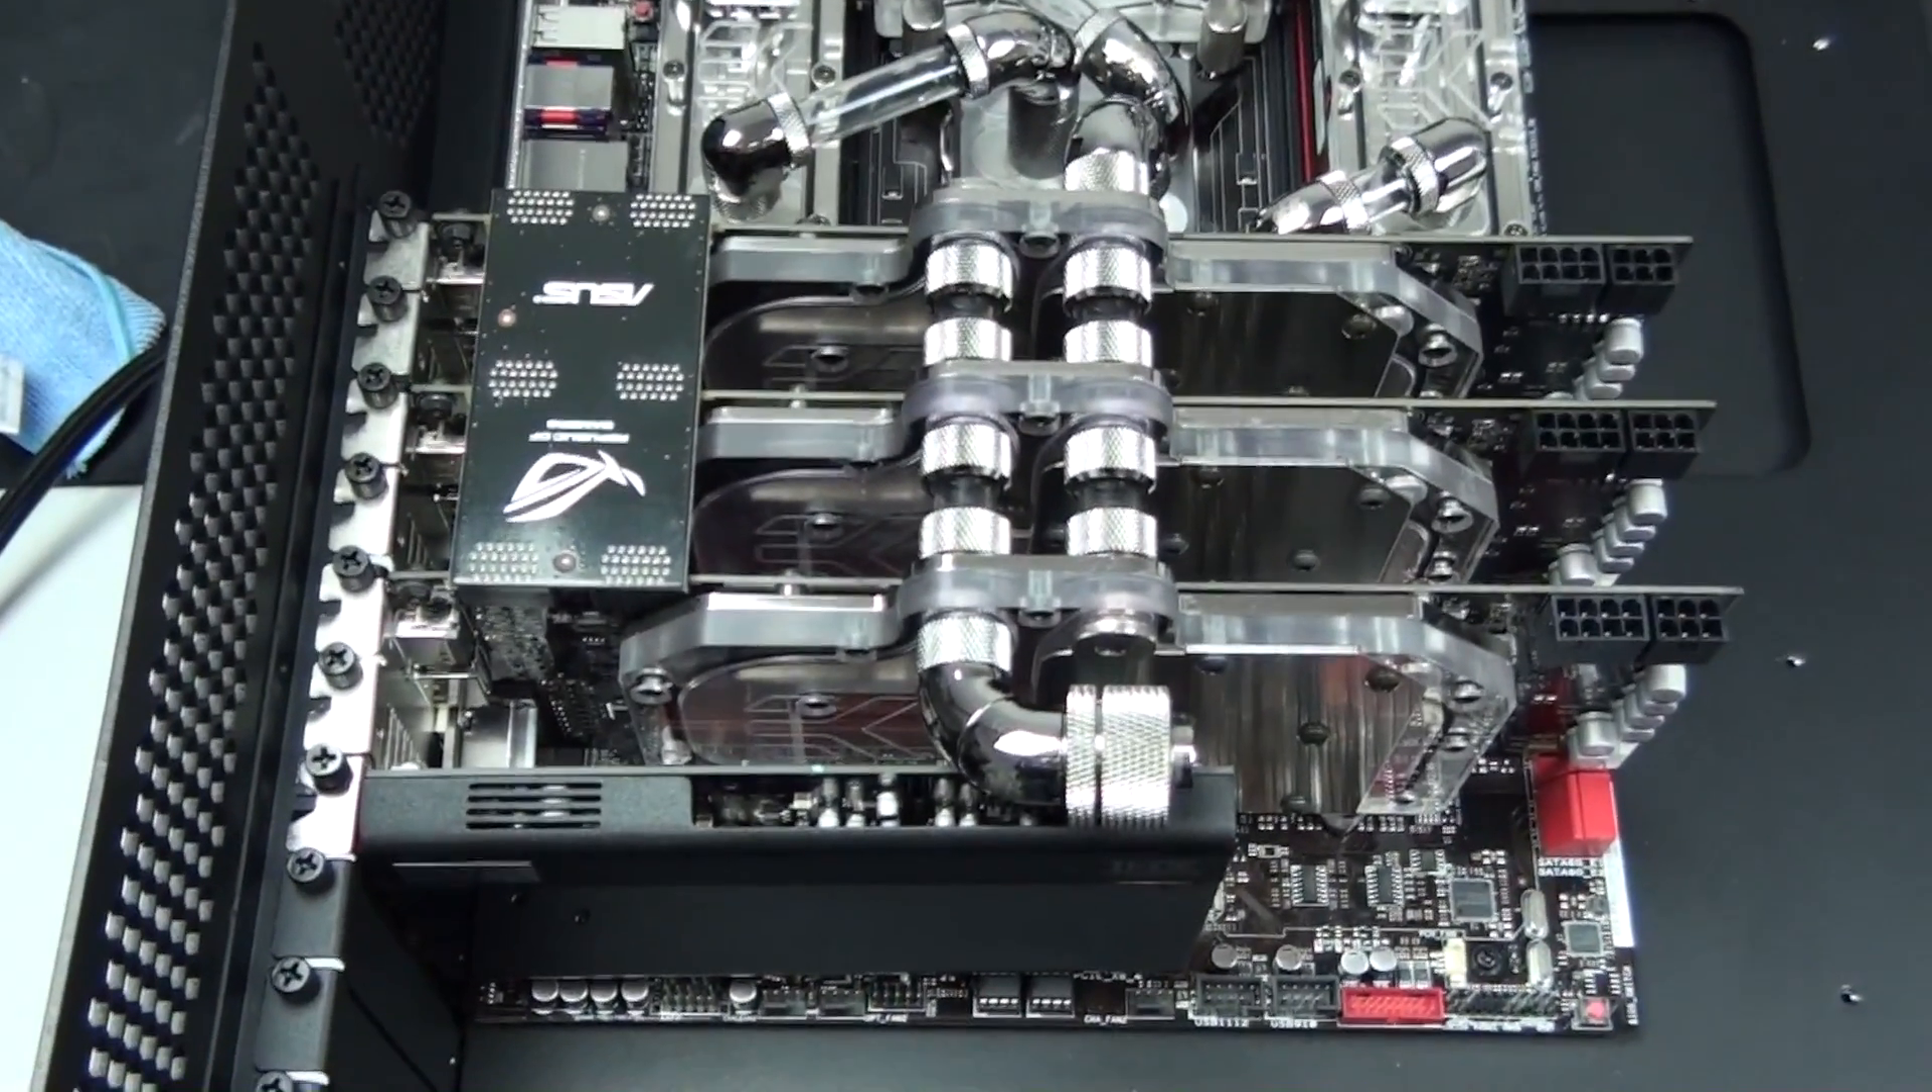And you can see that I've used Bits Power Crystal Link to tube up the graphics card water blocks also. And I've used them in a parallel configuration.